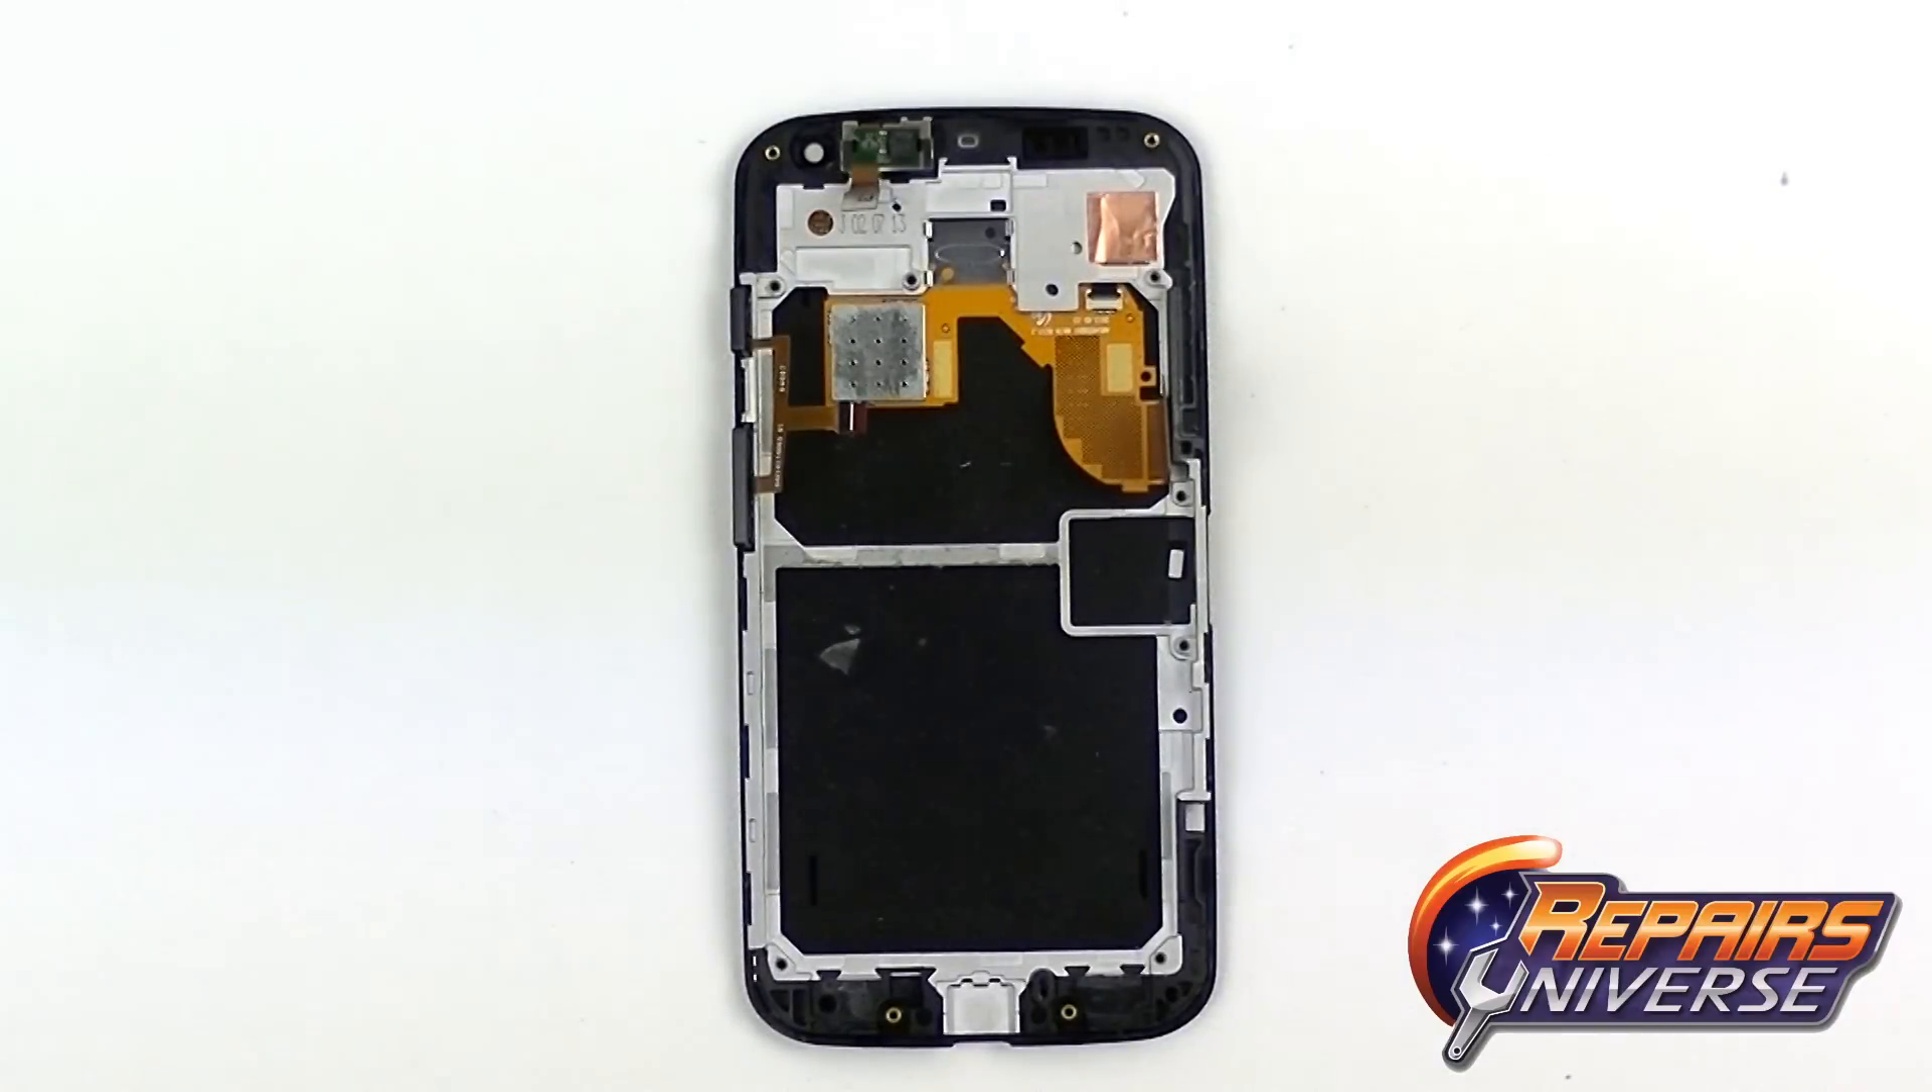And your motherboard and battery have now been fully removed.